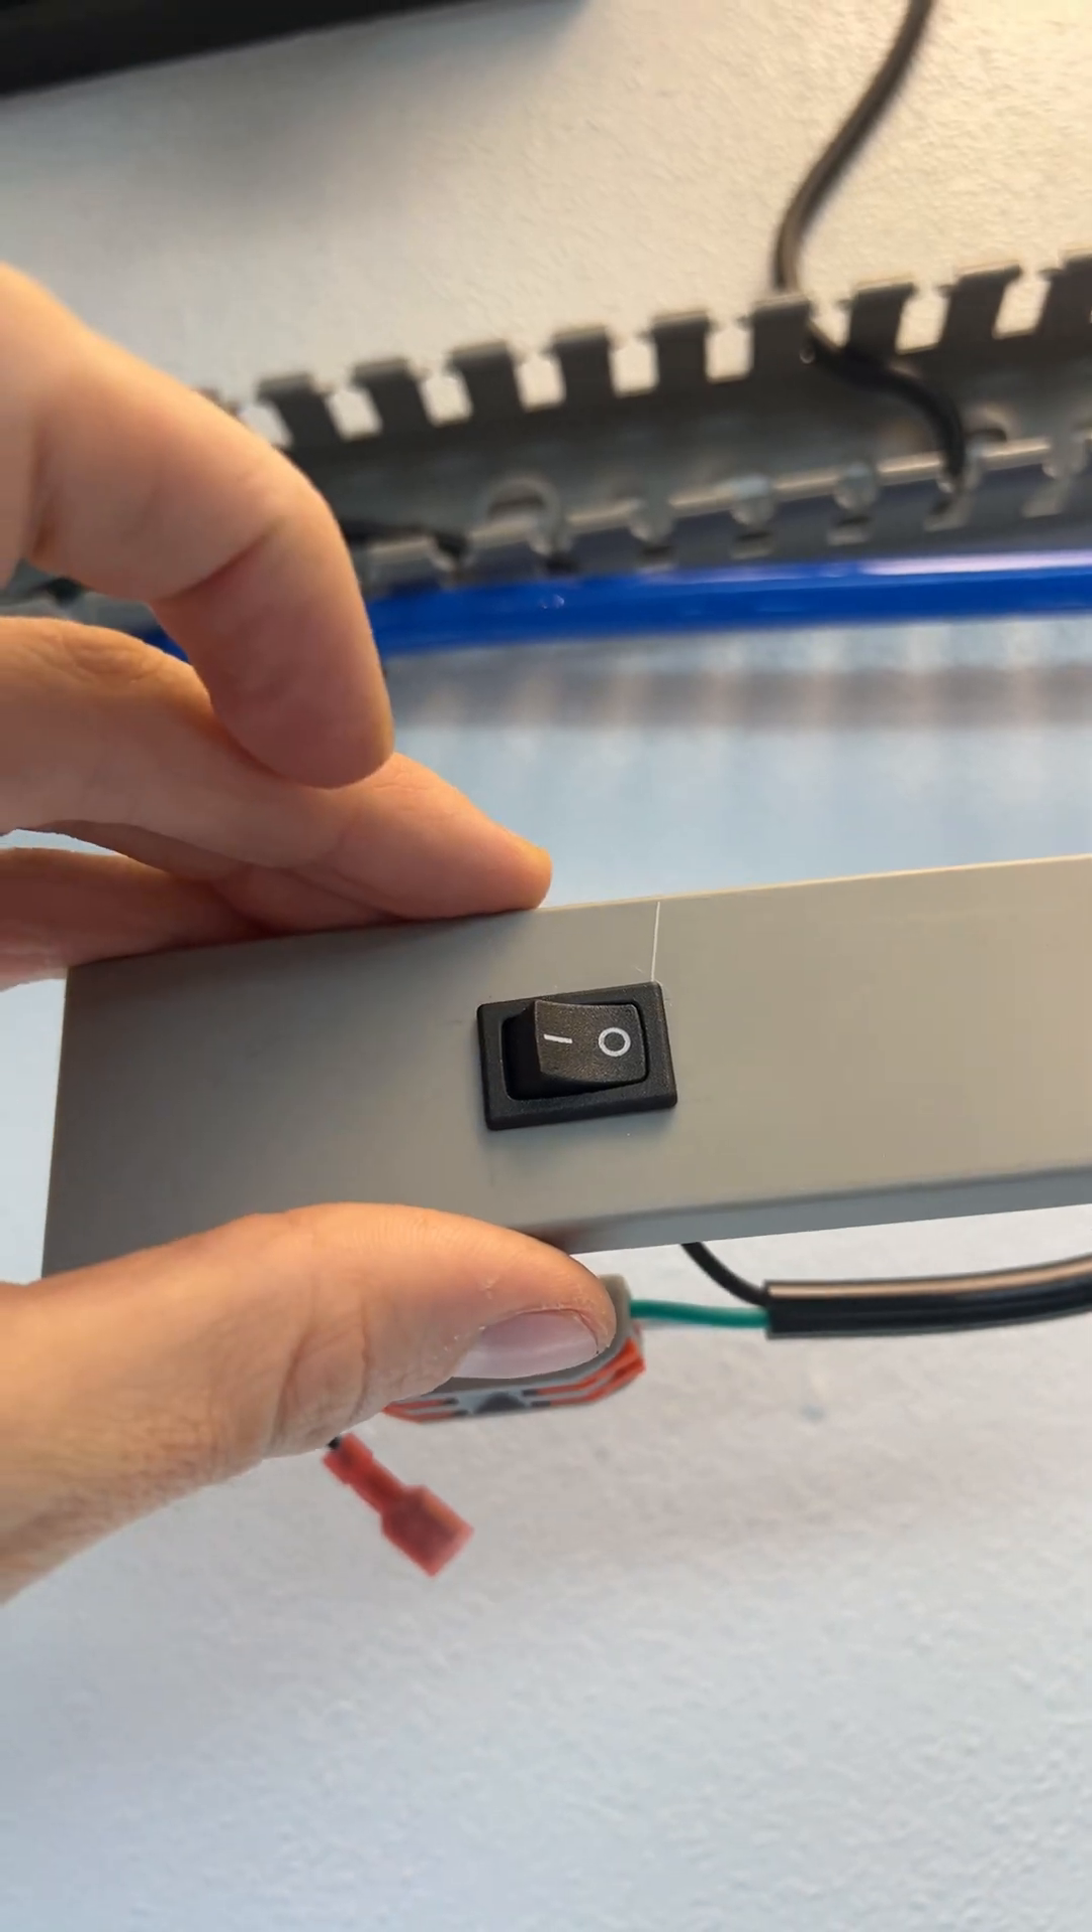Connect the neutral and the ground, and then I put a spade terminal and a simple switch for 120 volts, 10 amps. It fits right into there. This panel is thin, but it's rigid enough to support one simple switch if it's tightly snug.